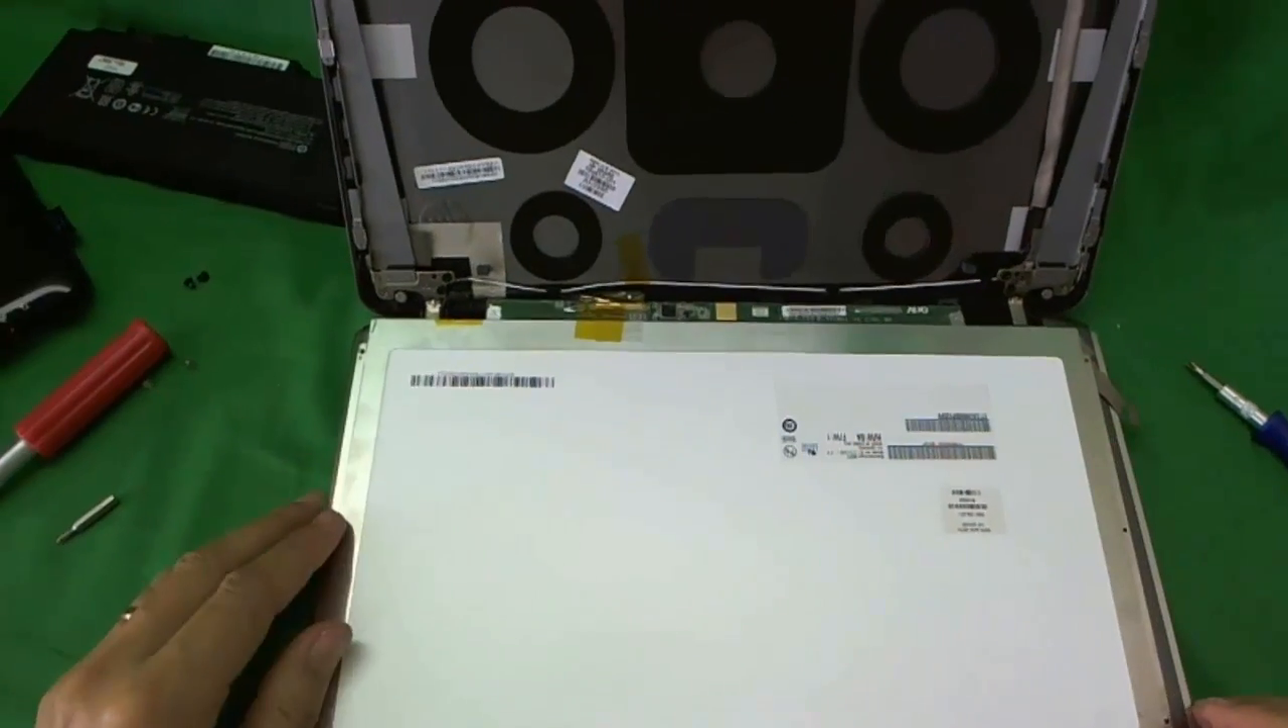And finally, we have the screen free.